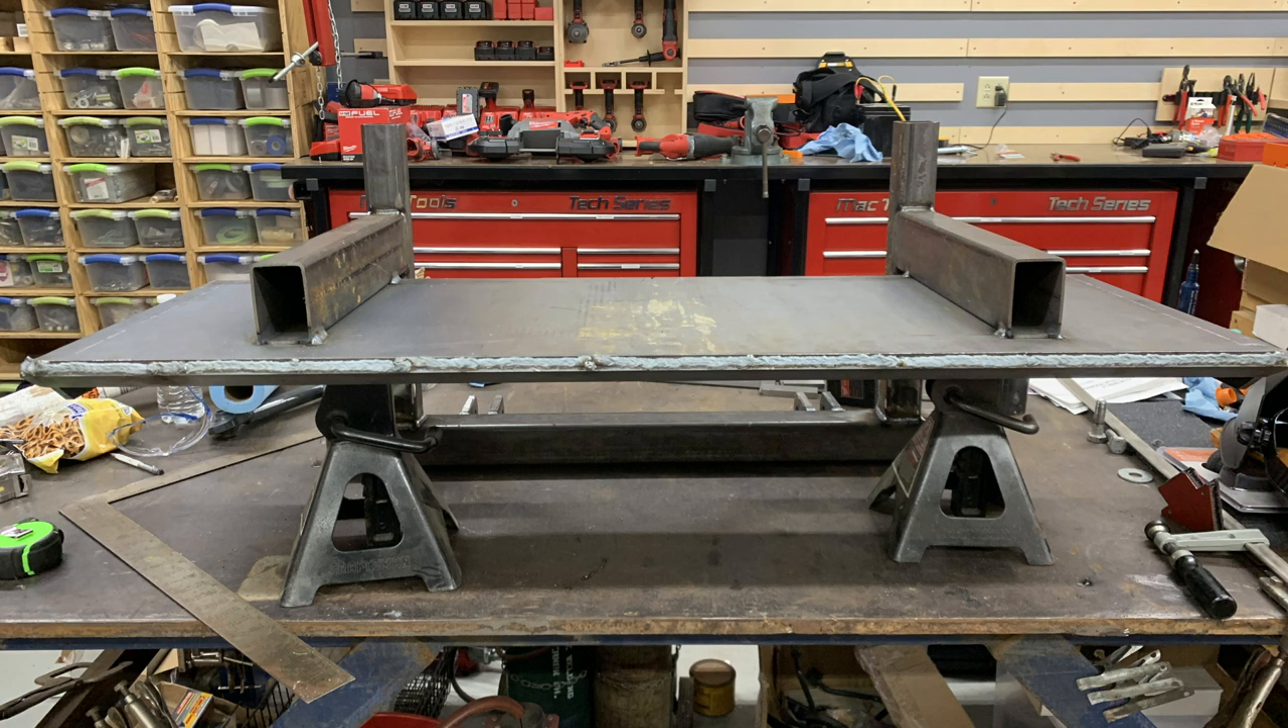I've started to build out the frame and the bracing for the front of the quick attach plate.